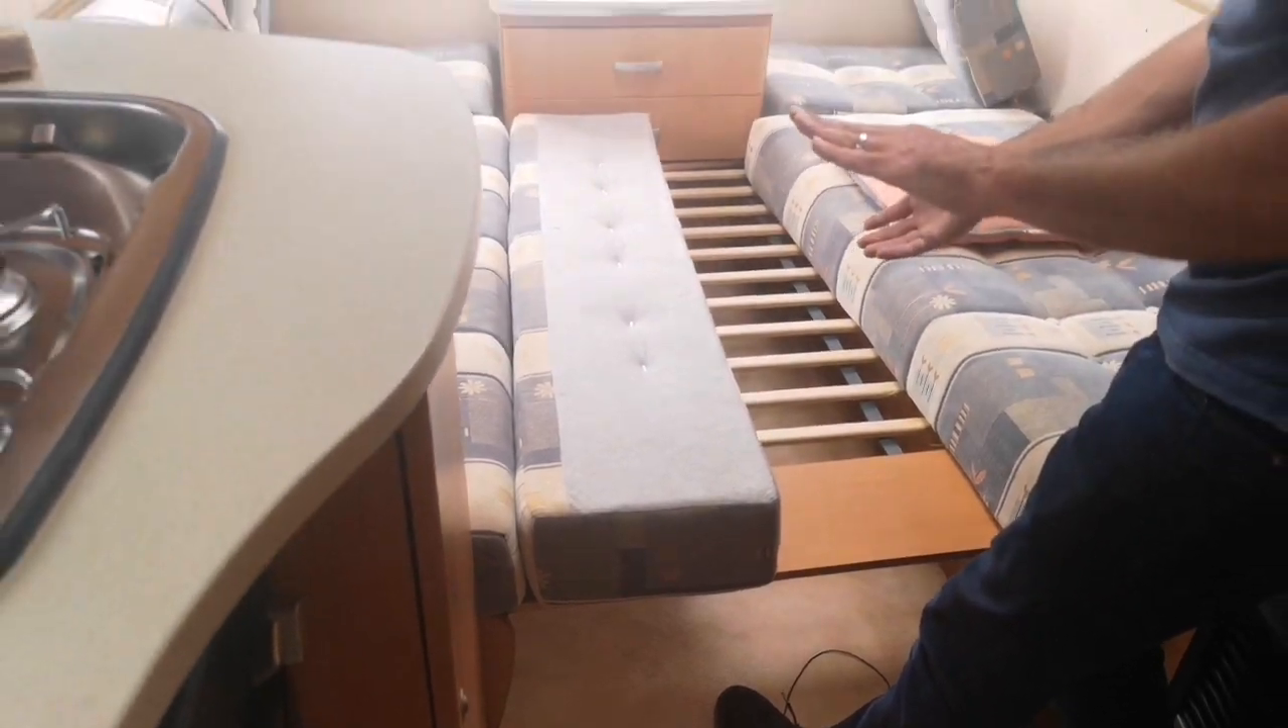So even with just putting the back rests into the middle, you do just get a bit of a gap.